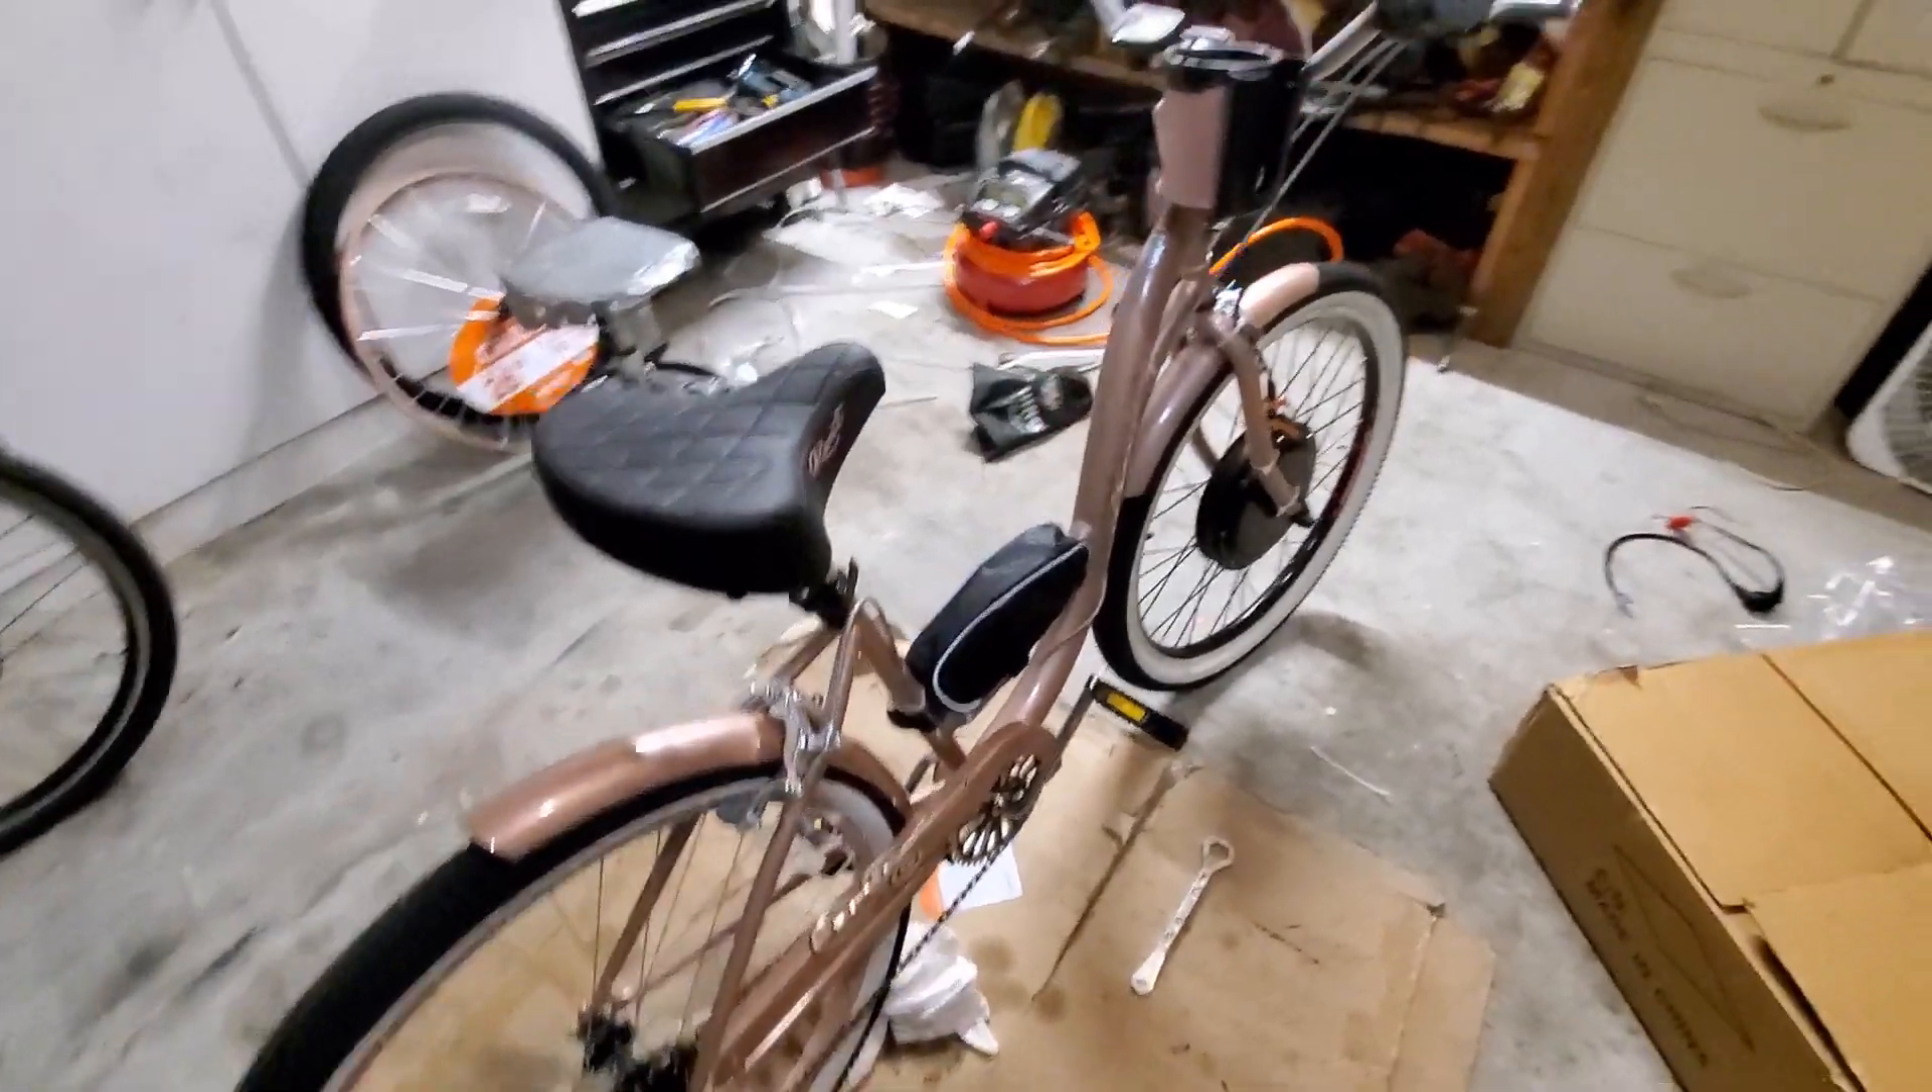And I've got to put the luggage rack on and we're going to give this thing a run.